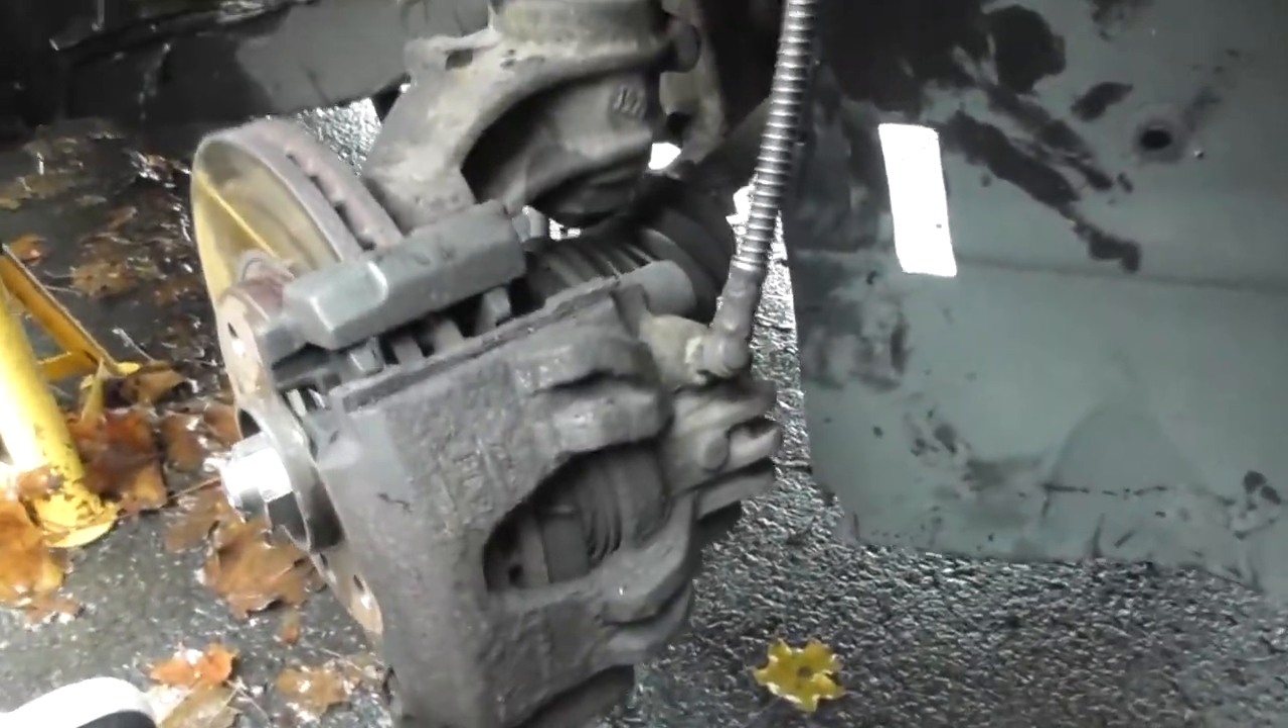So now we've taken the wheels off, and jacked the car up first of course, we need to take off the caliper and the disc.